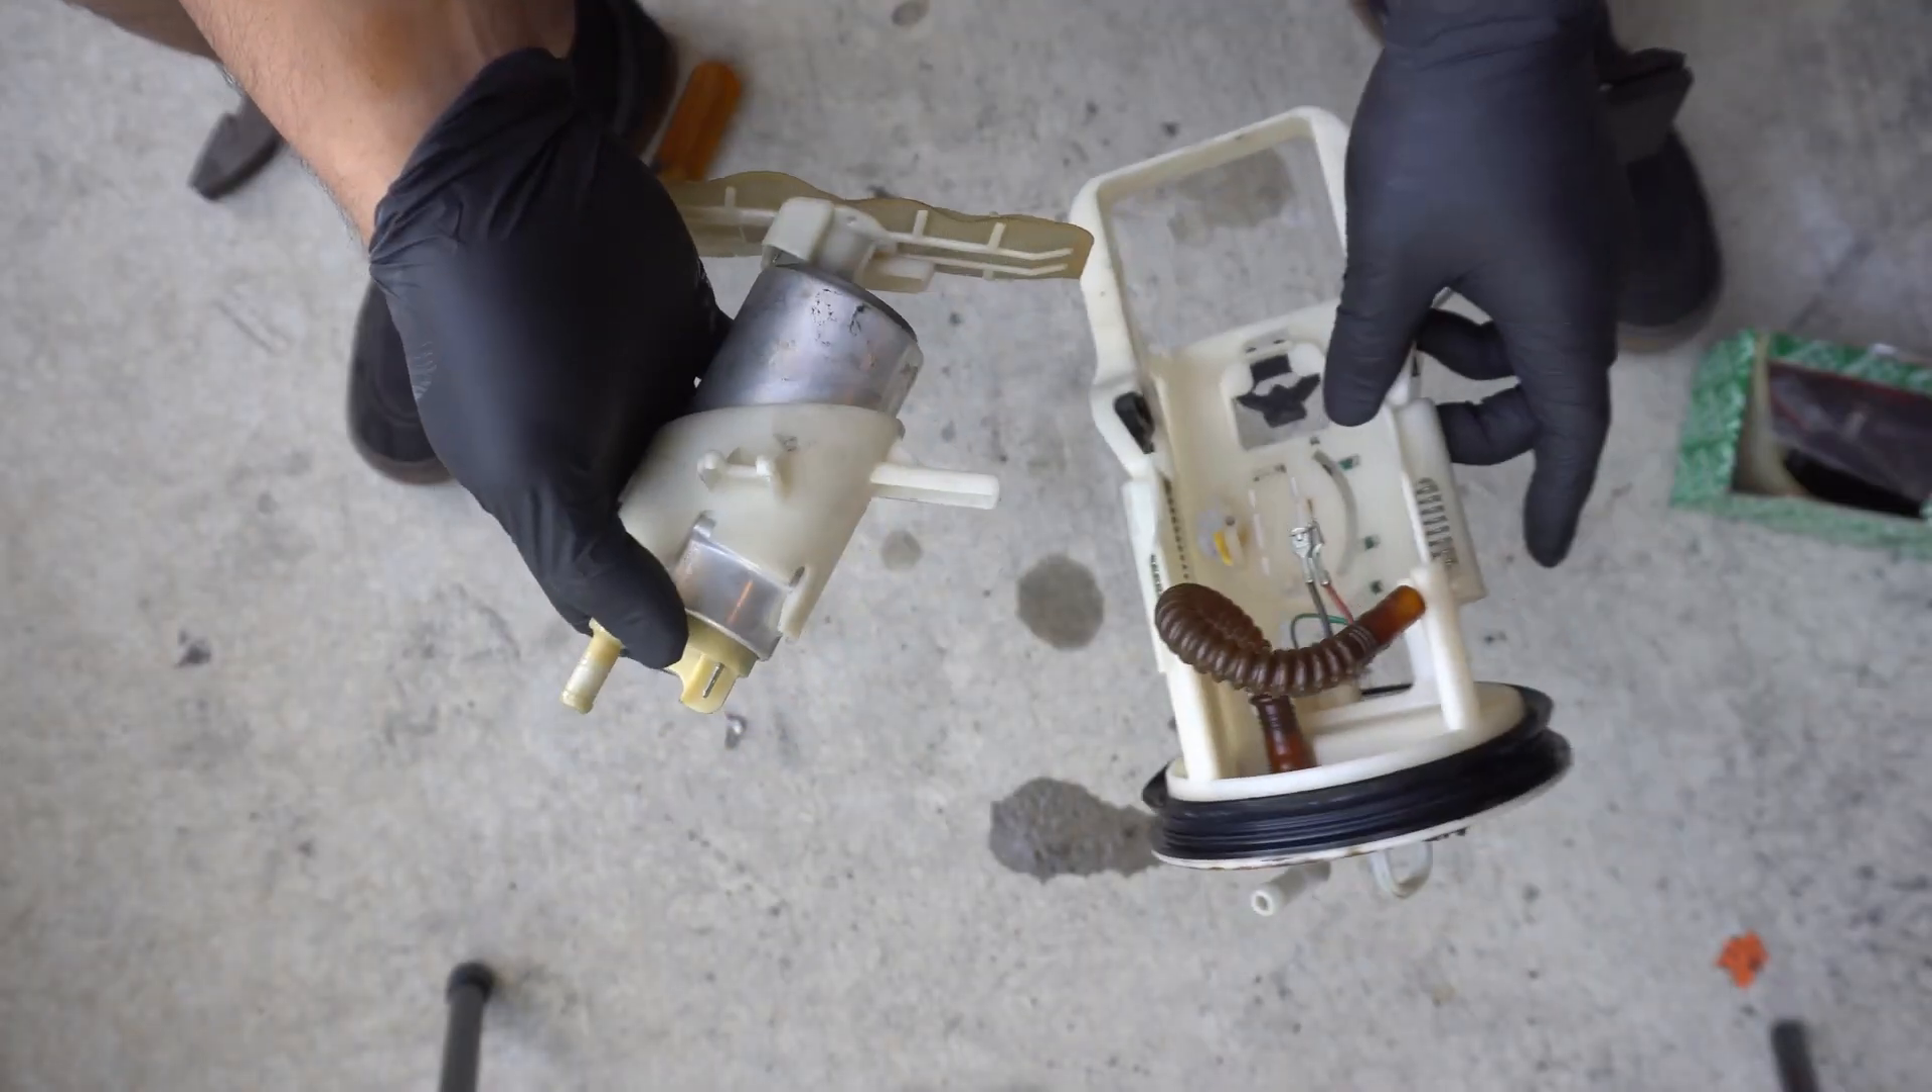All right, got the two subassemblies separated.